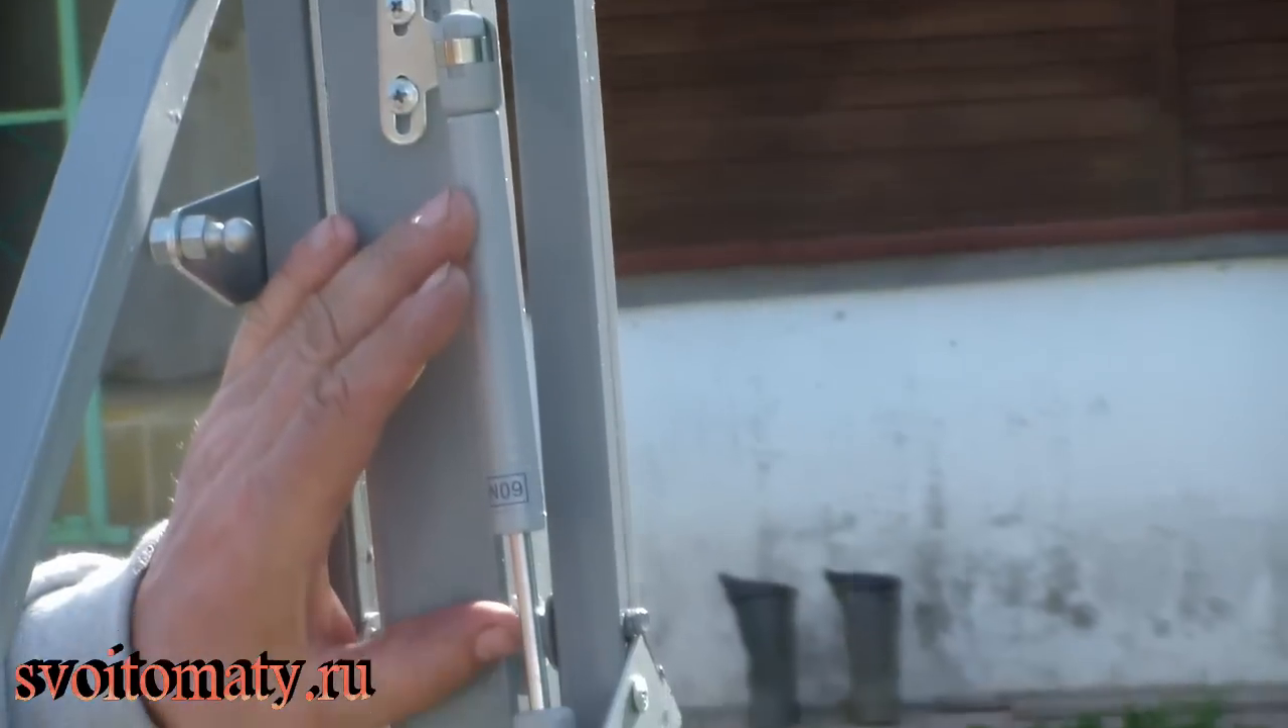Здесь я уже, как вы видите, установил пружину газовую, которая идет в комплекте с термоприводом.